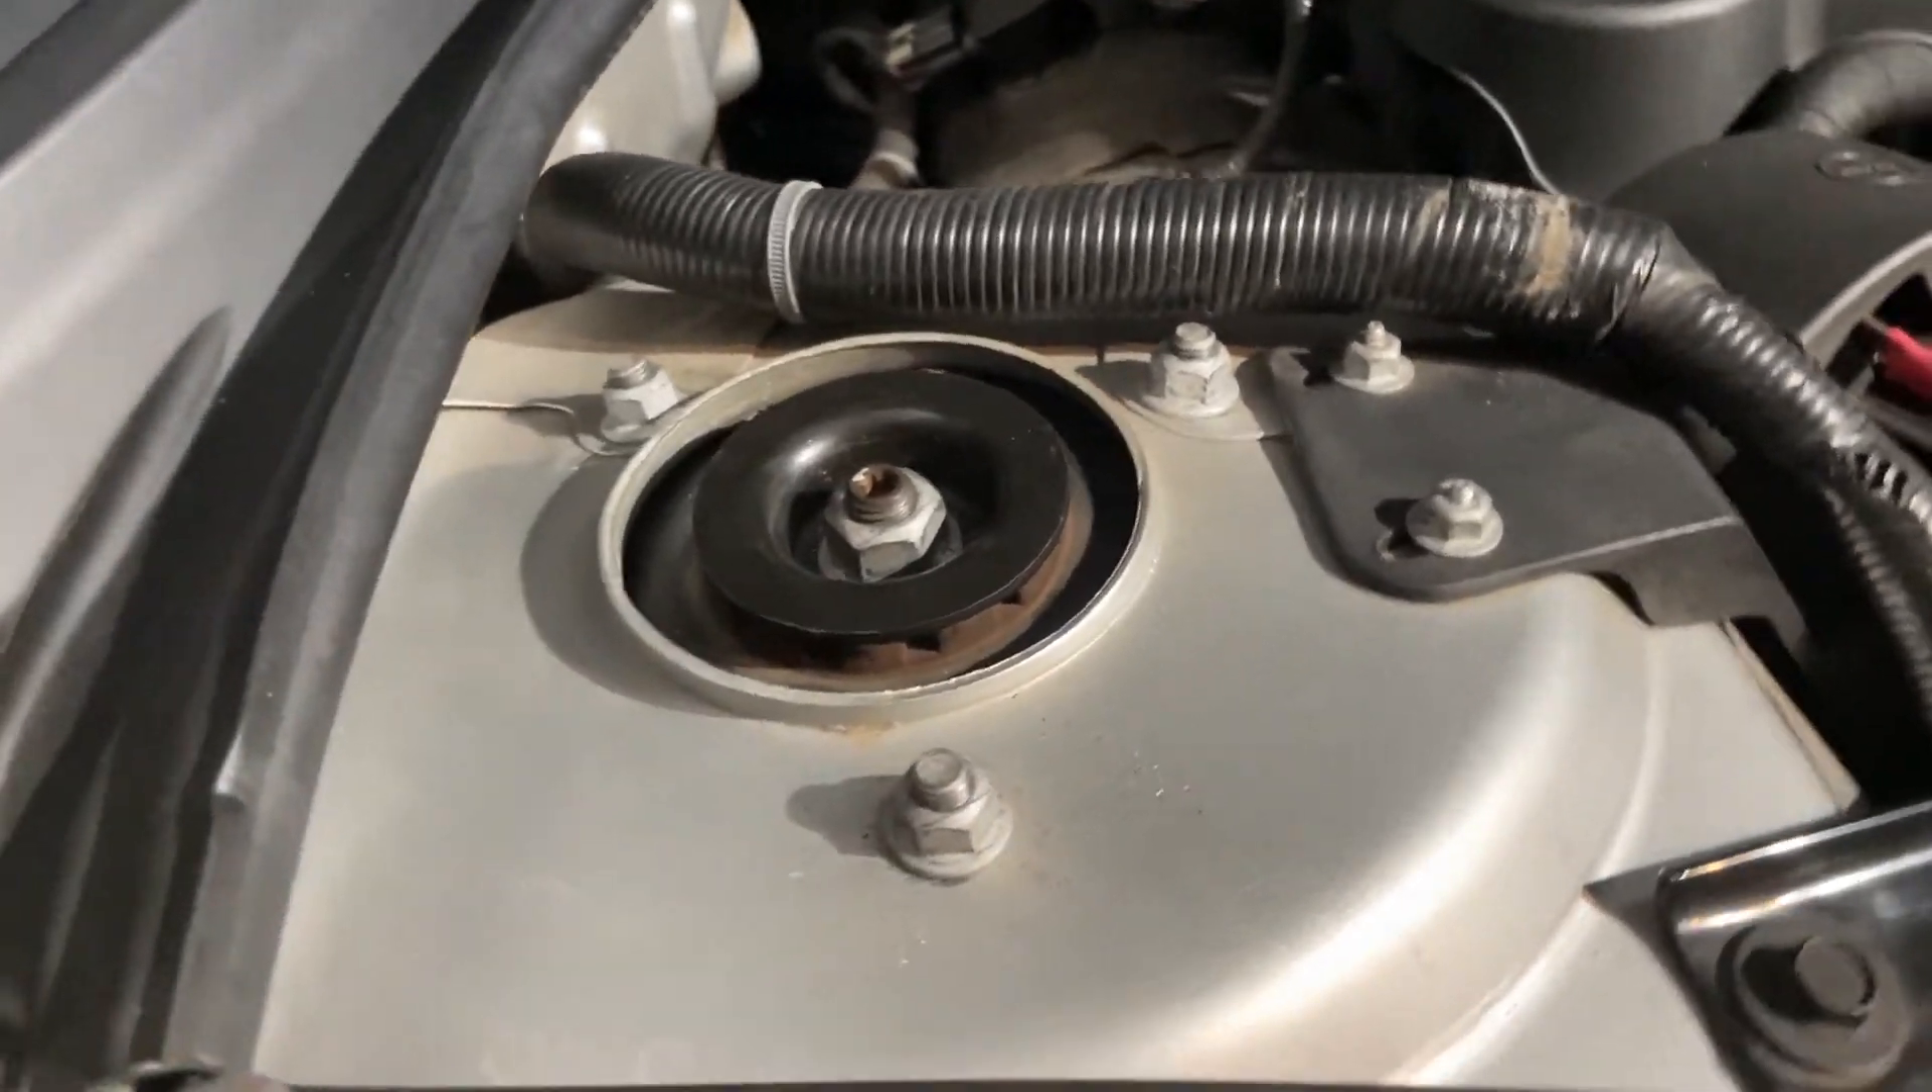And up here as you see we have the three nuts installed.